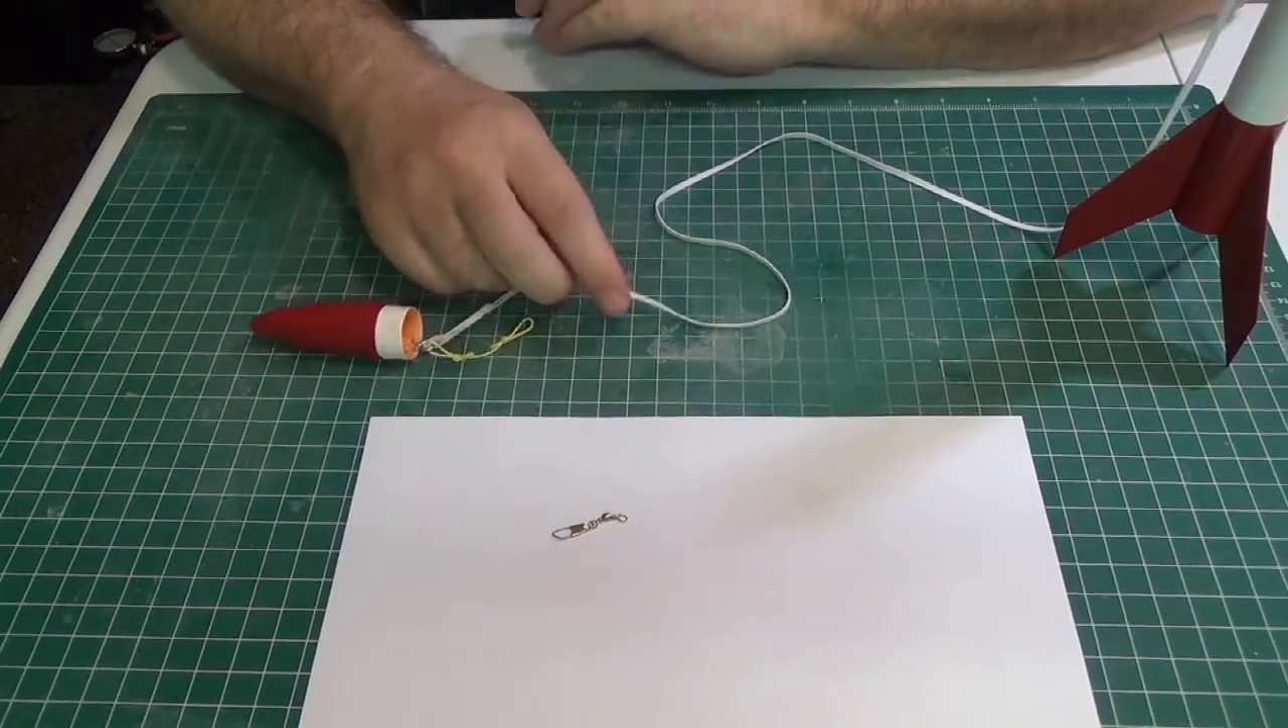So now that the glue has dried you can see that I've gone ahead and attached our elastic shock cord.